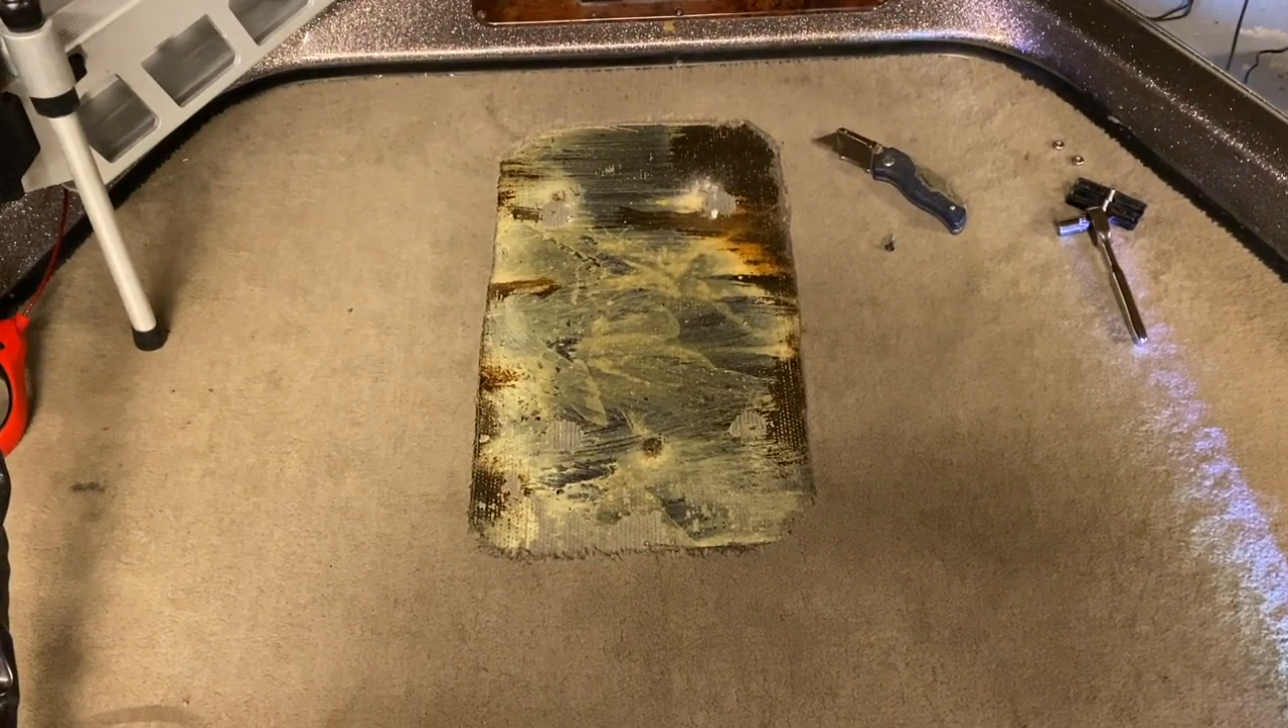So we got our carpet cut out looks really good.